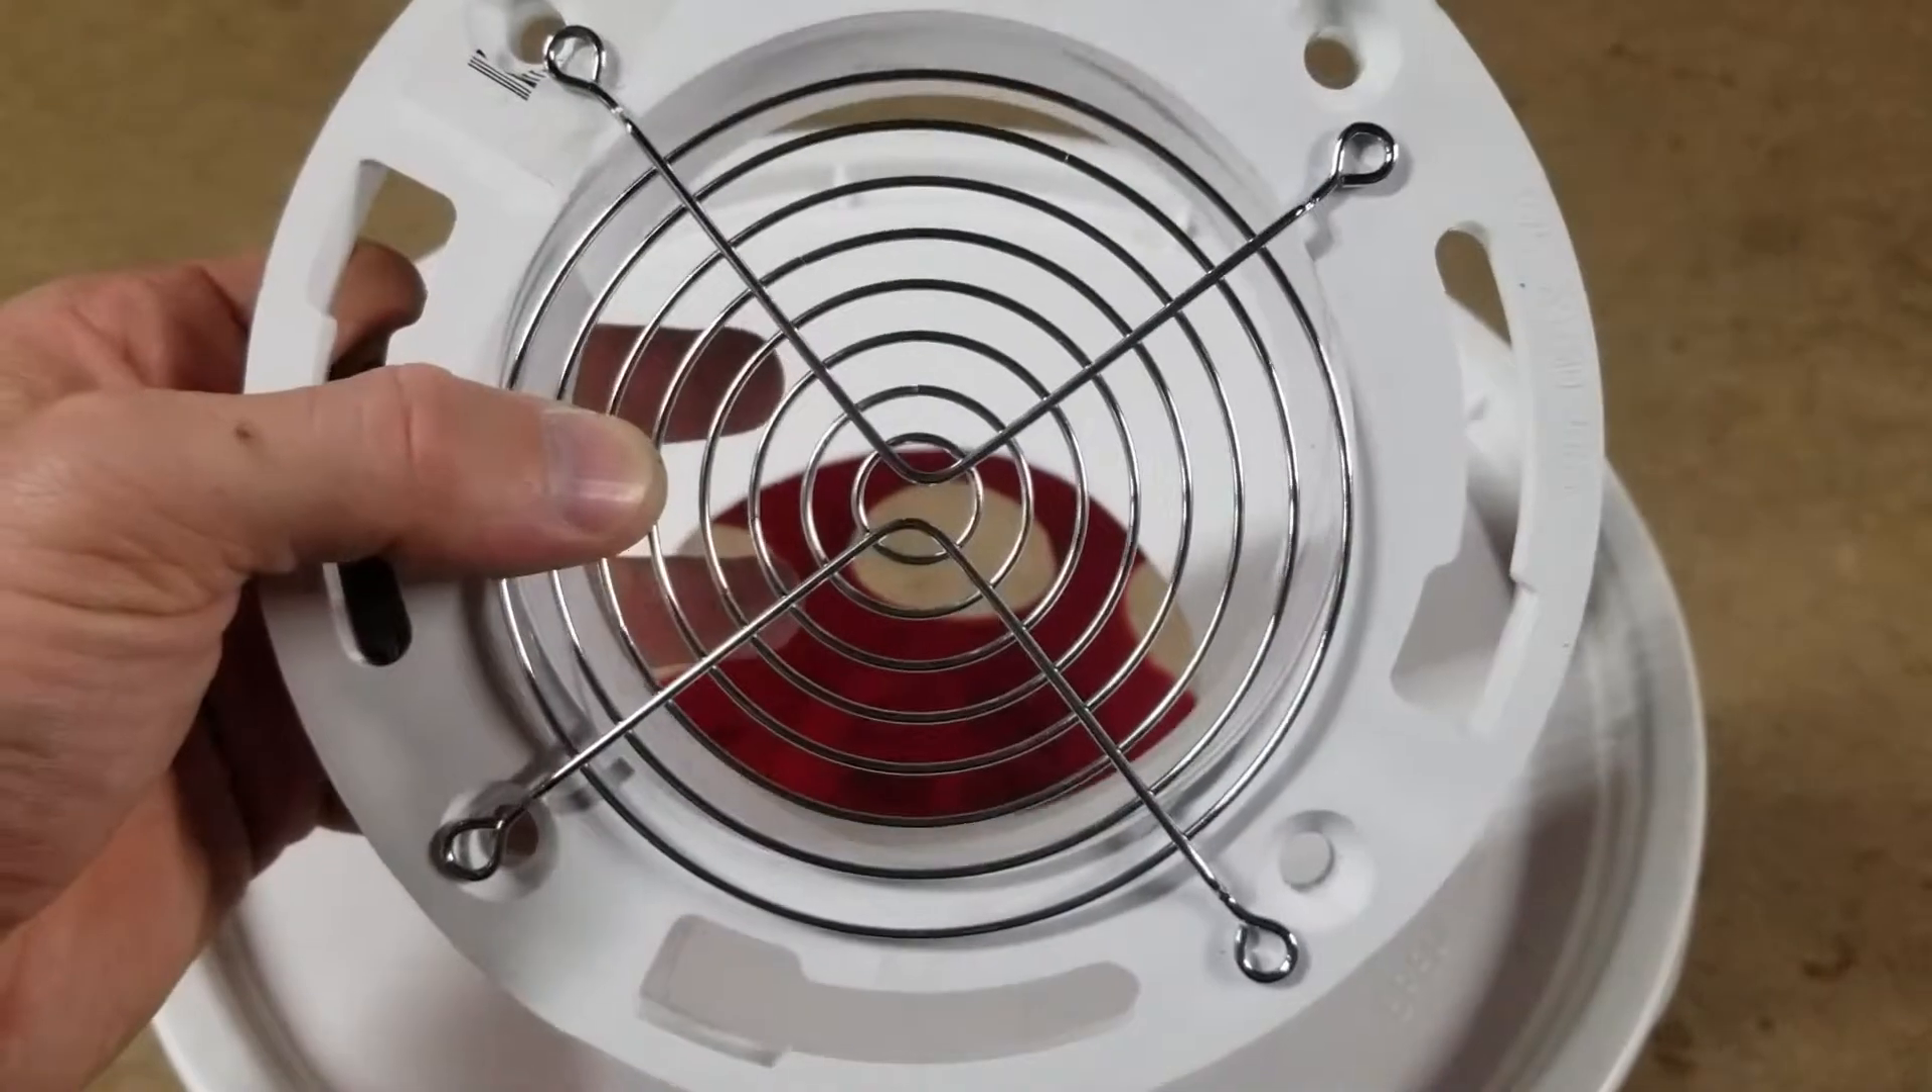The screen pretty much lines up with the holes in the toilet flange.